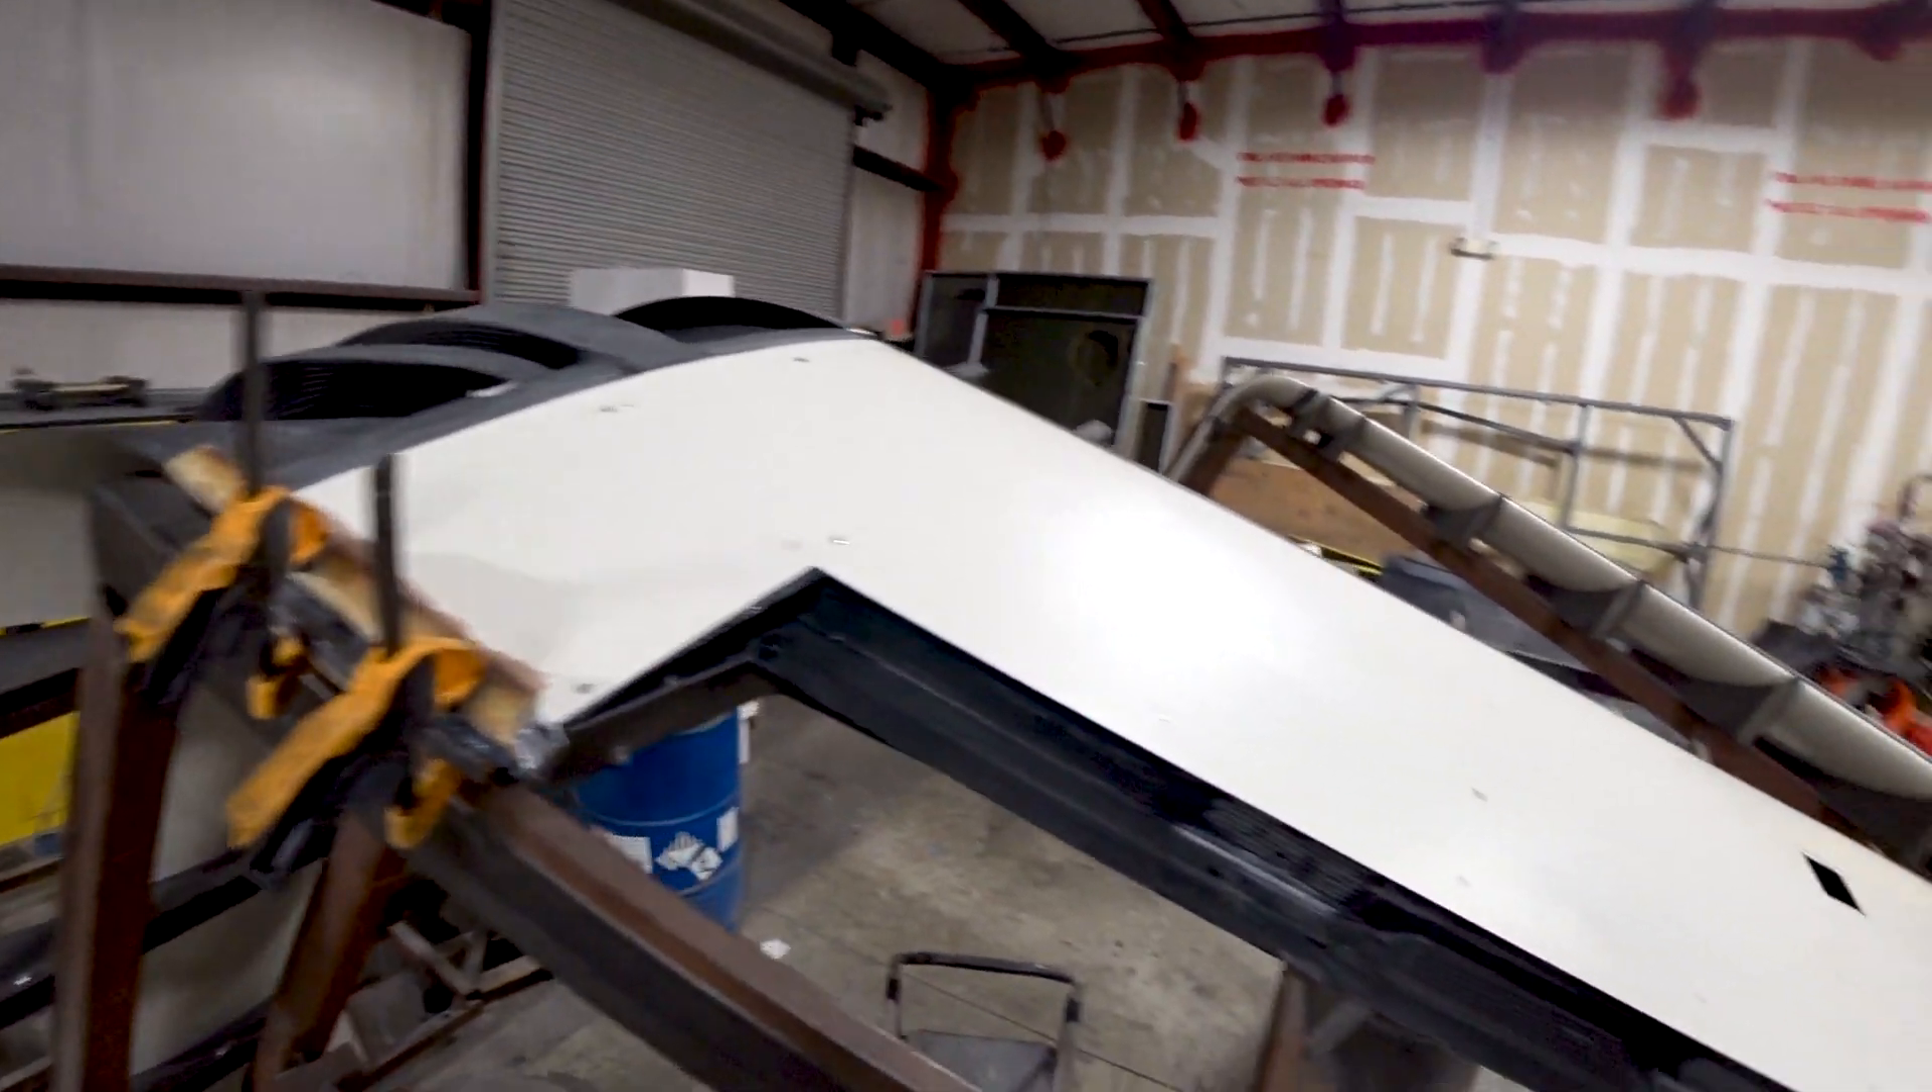They got that skin bonded on now and clamped in place.